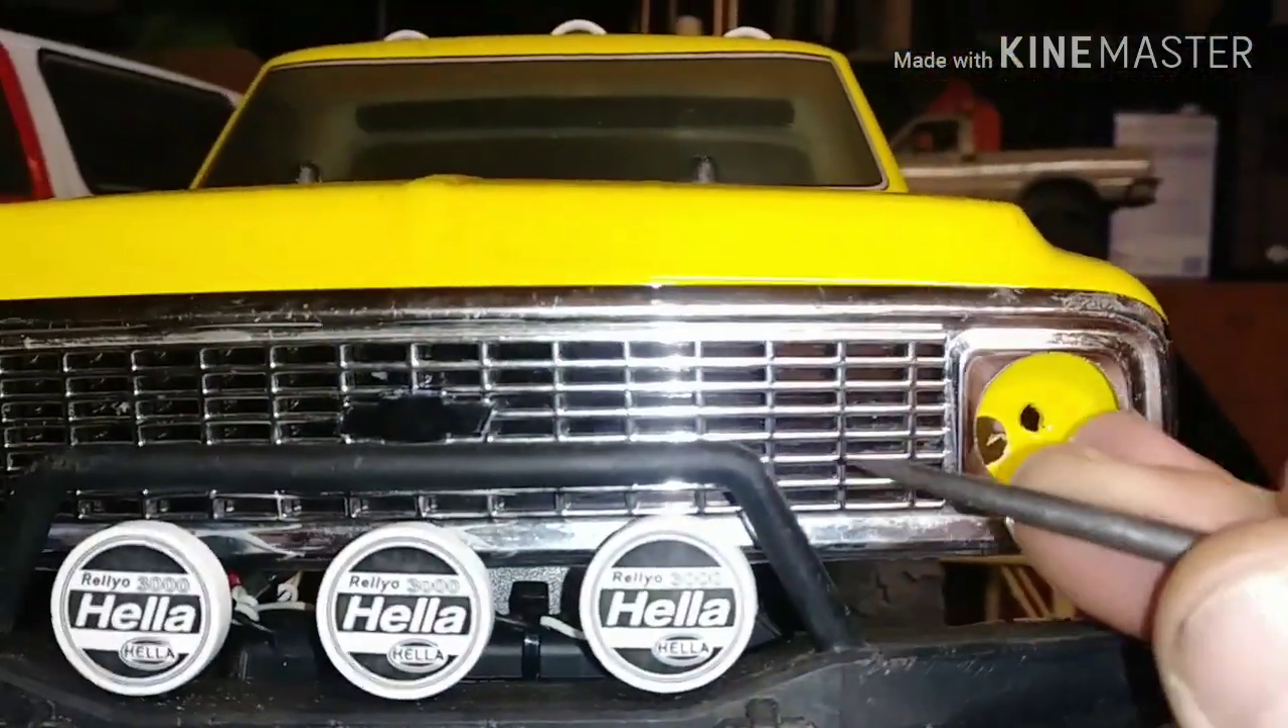We've got the grill back on the truck, everyone.